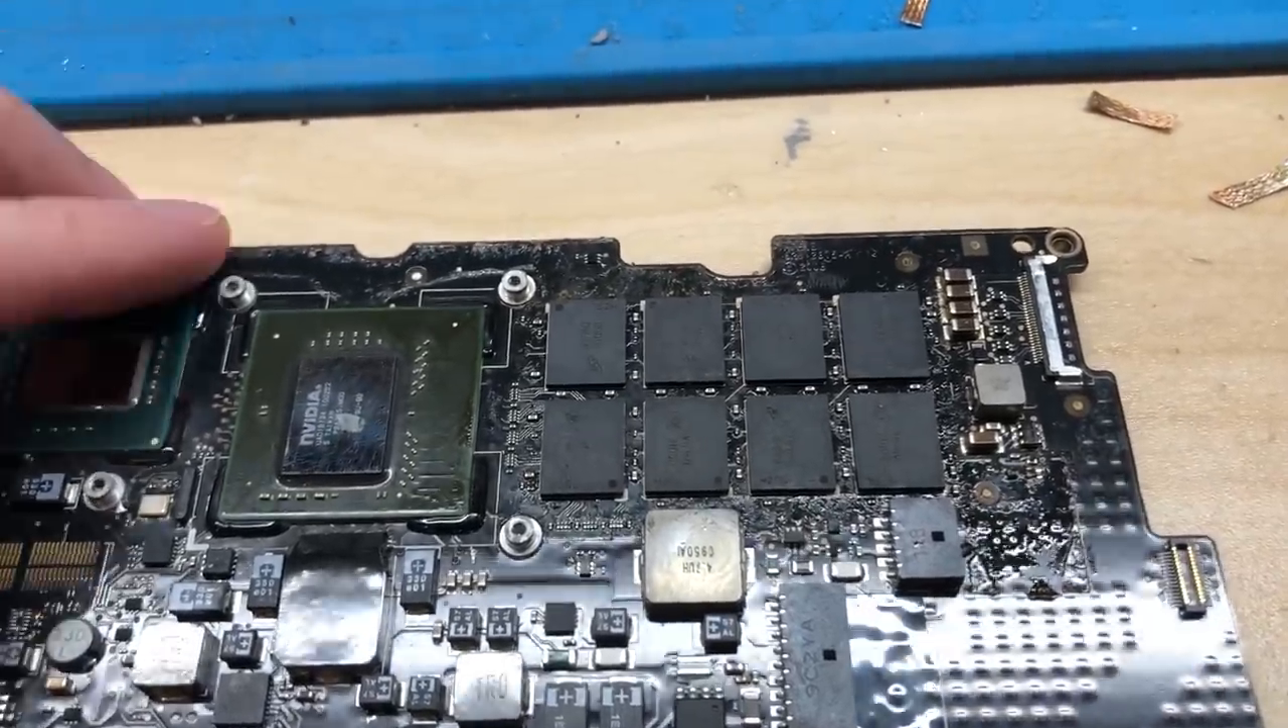All righty, so as you can see here, the RAM chips were all soldered on successfully.